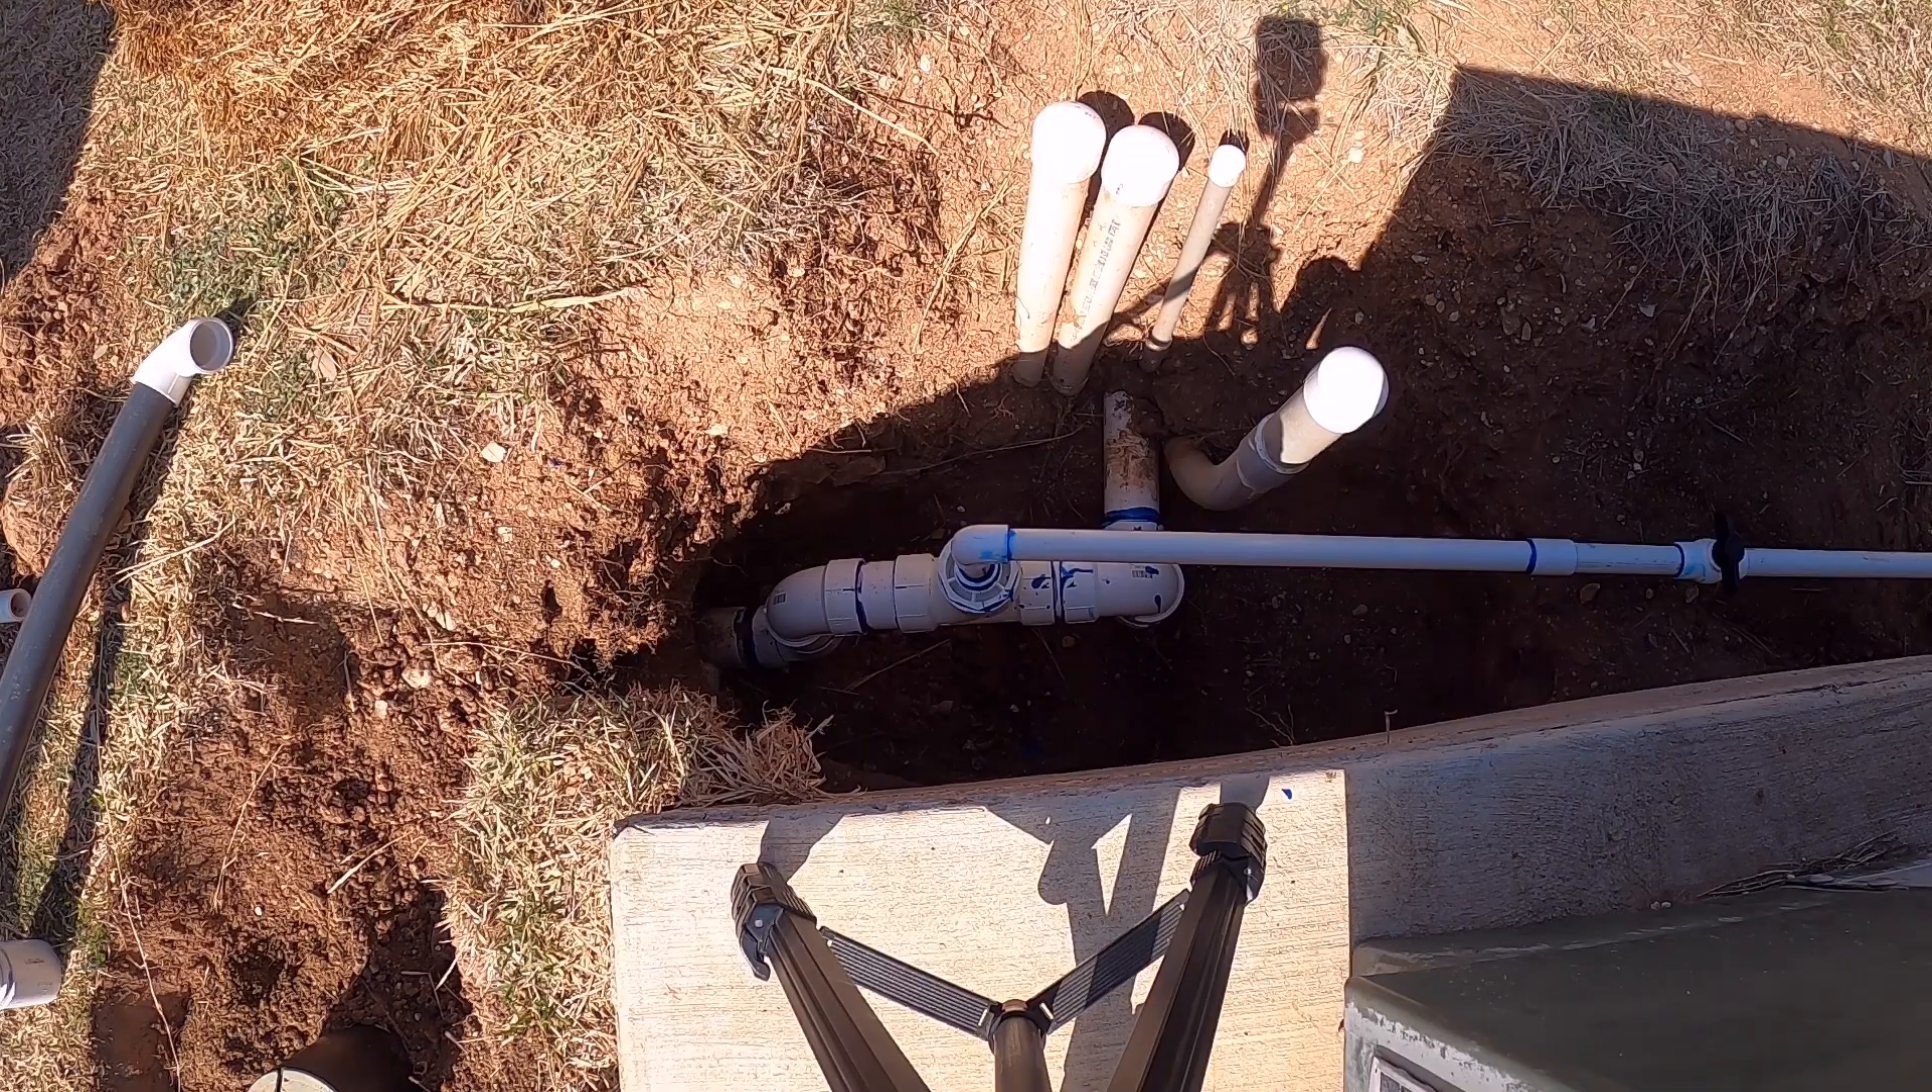So now we've got the main line glued in, and we've also attached the one-inch line that'll go to the new structure off that T on the top there.